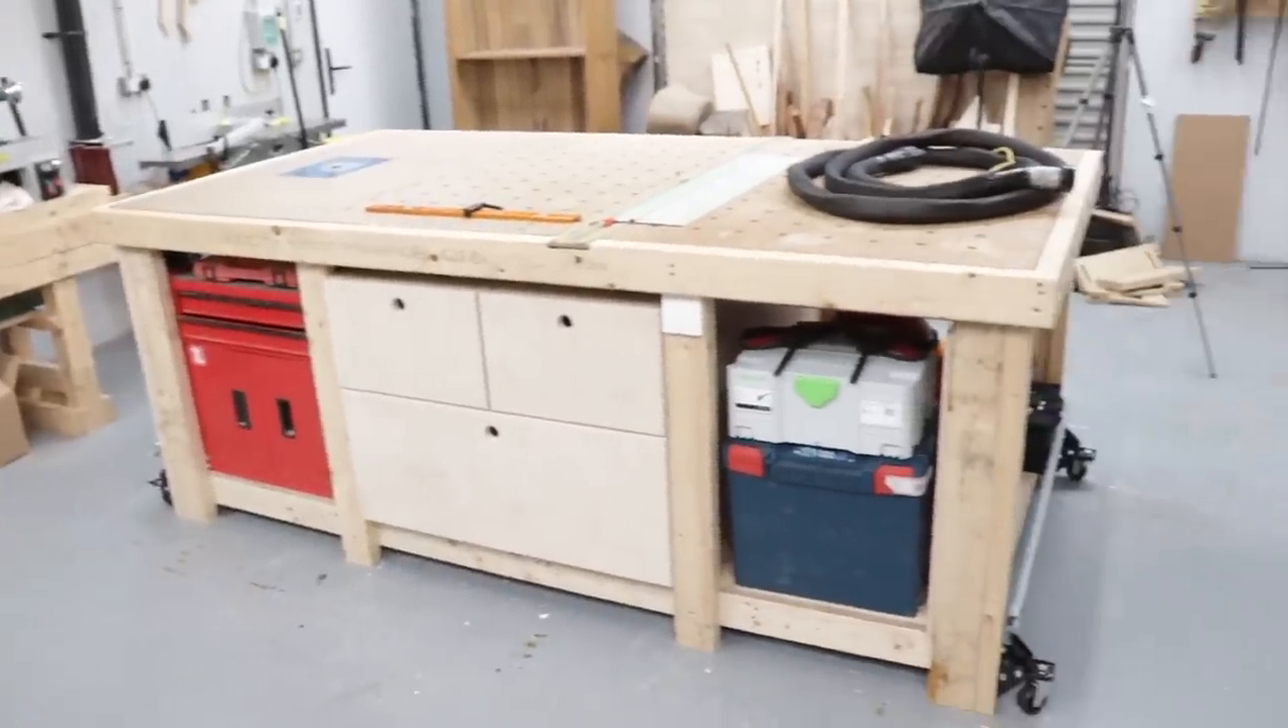Another part of this mft table is now complete we've added some storage and some drawers so i suppose the whole theme of this video is how to add drawers to a workbench.